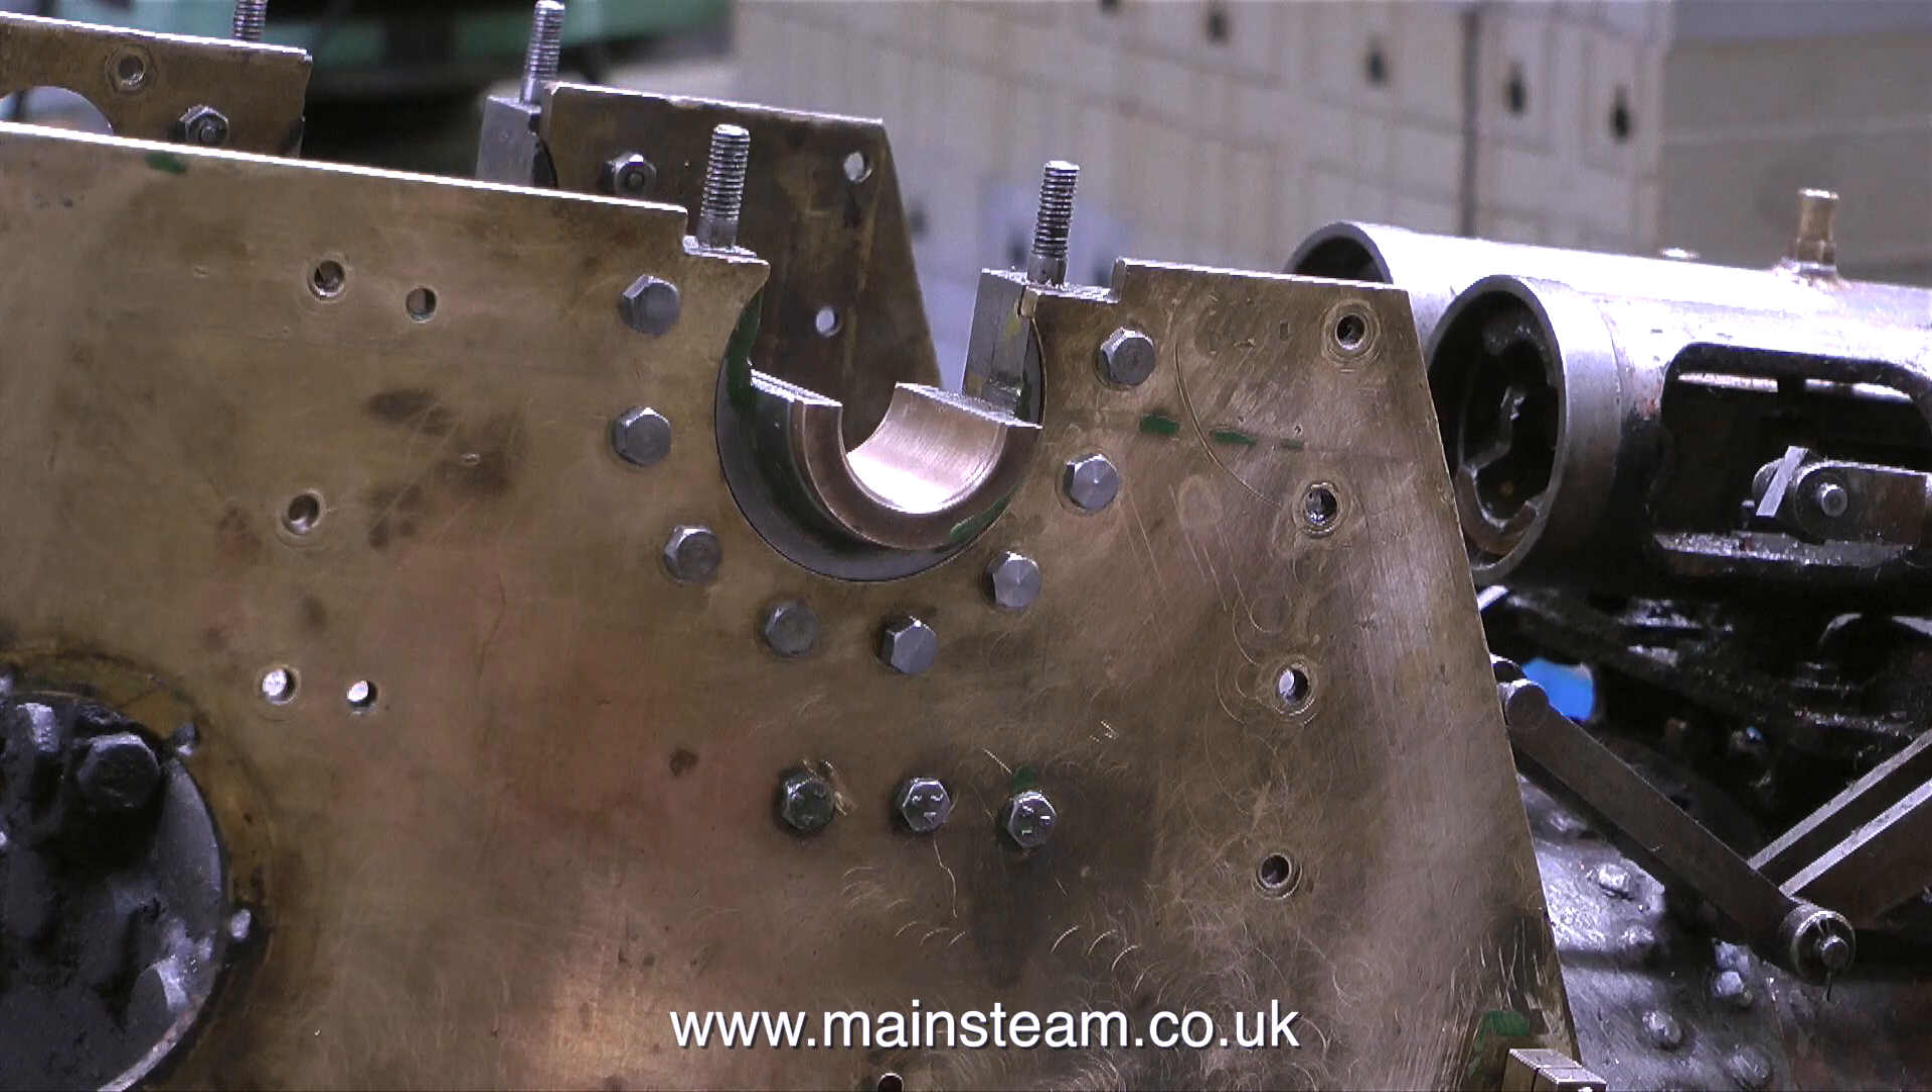And in this clip I've just remounted one of the main bearing assemblies to the side frame.